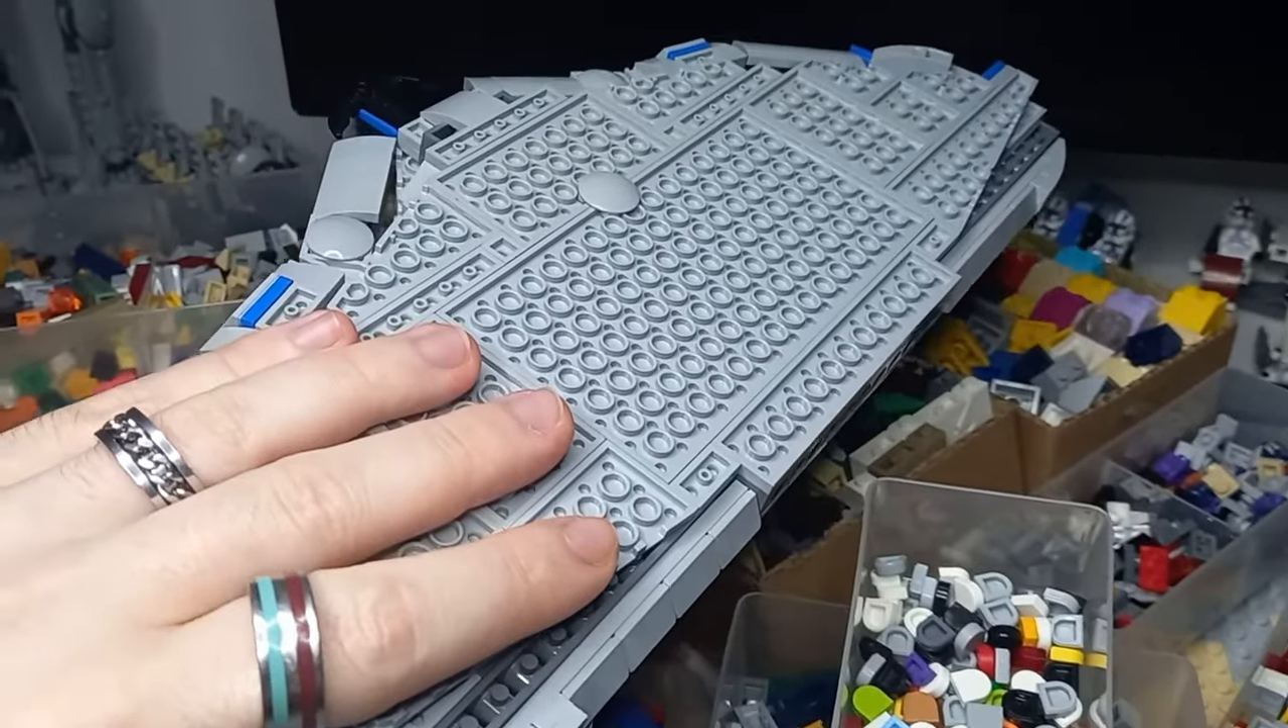So you can see that all the plates finish off the ship quite nicely.